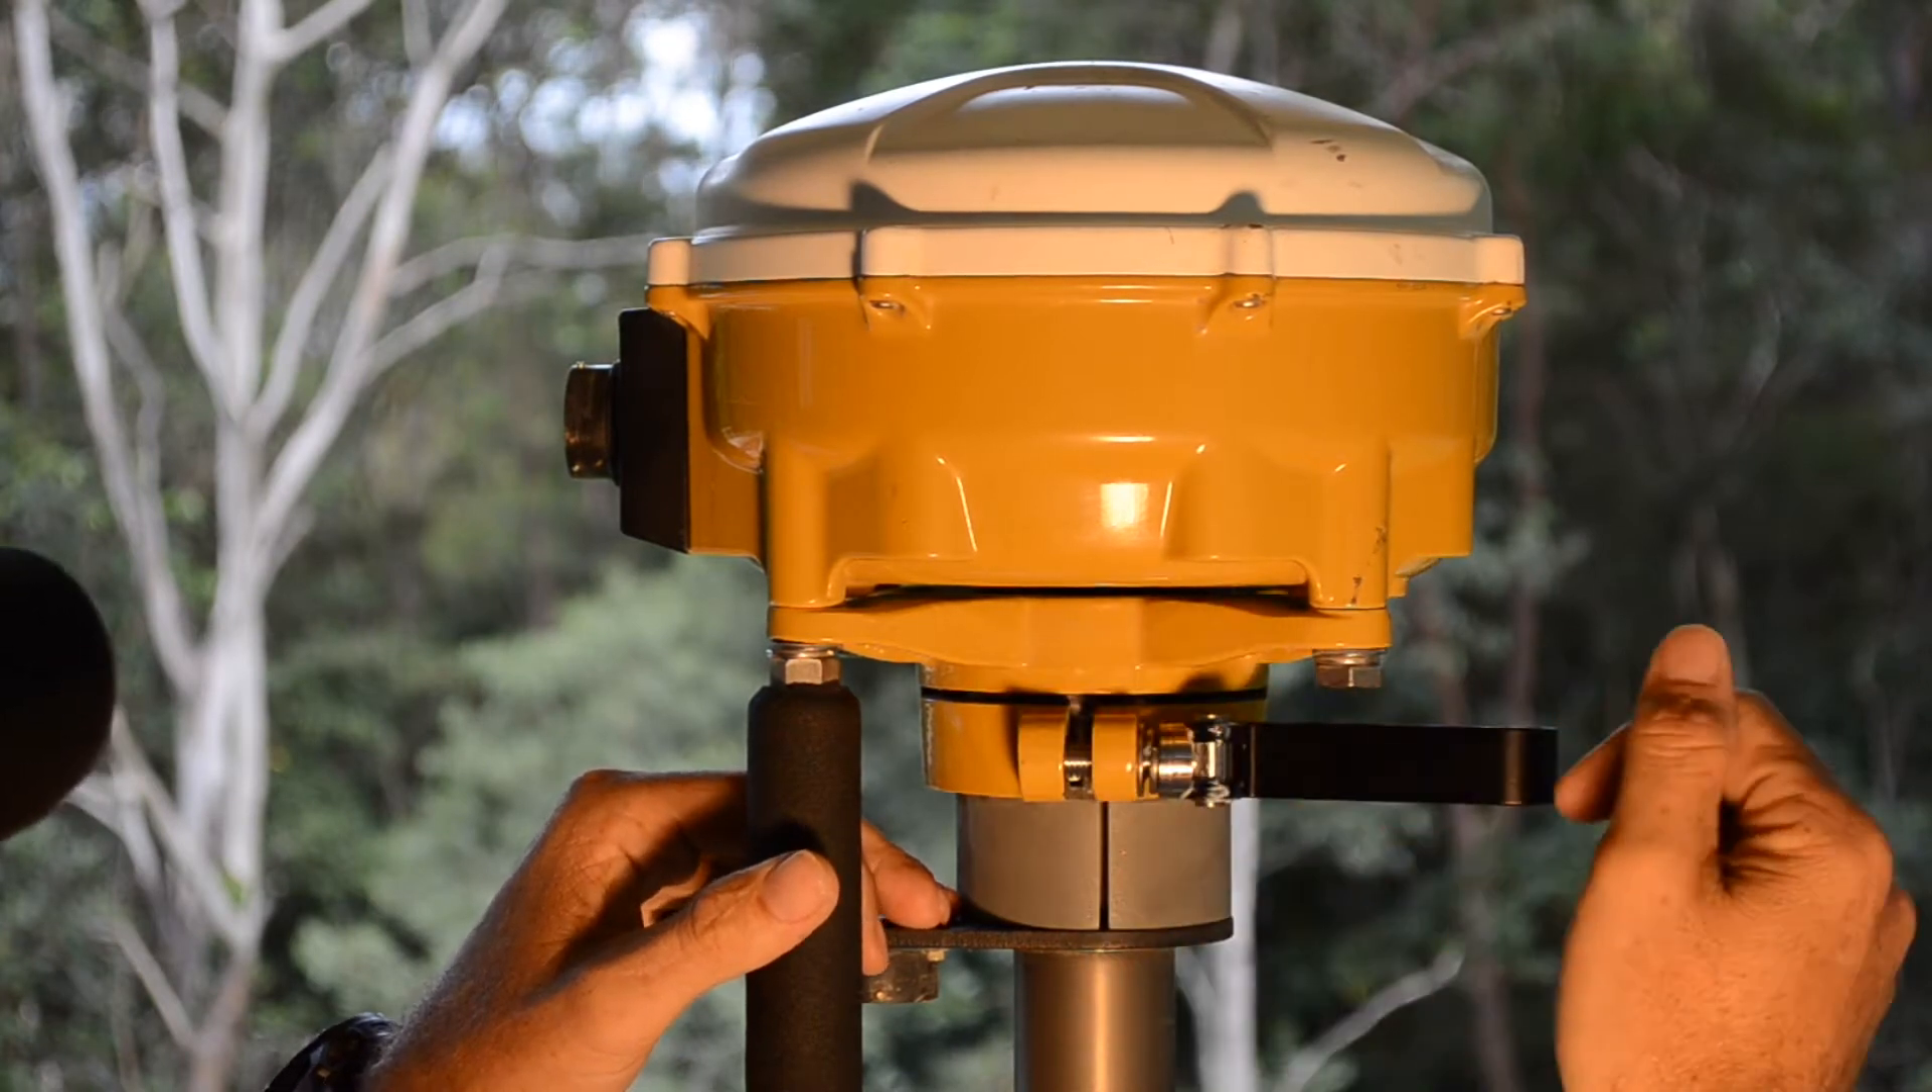Okay, so you've wound your lever into your spider bracket of the receiver.